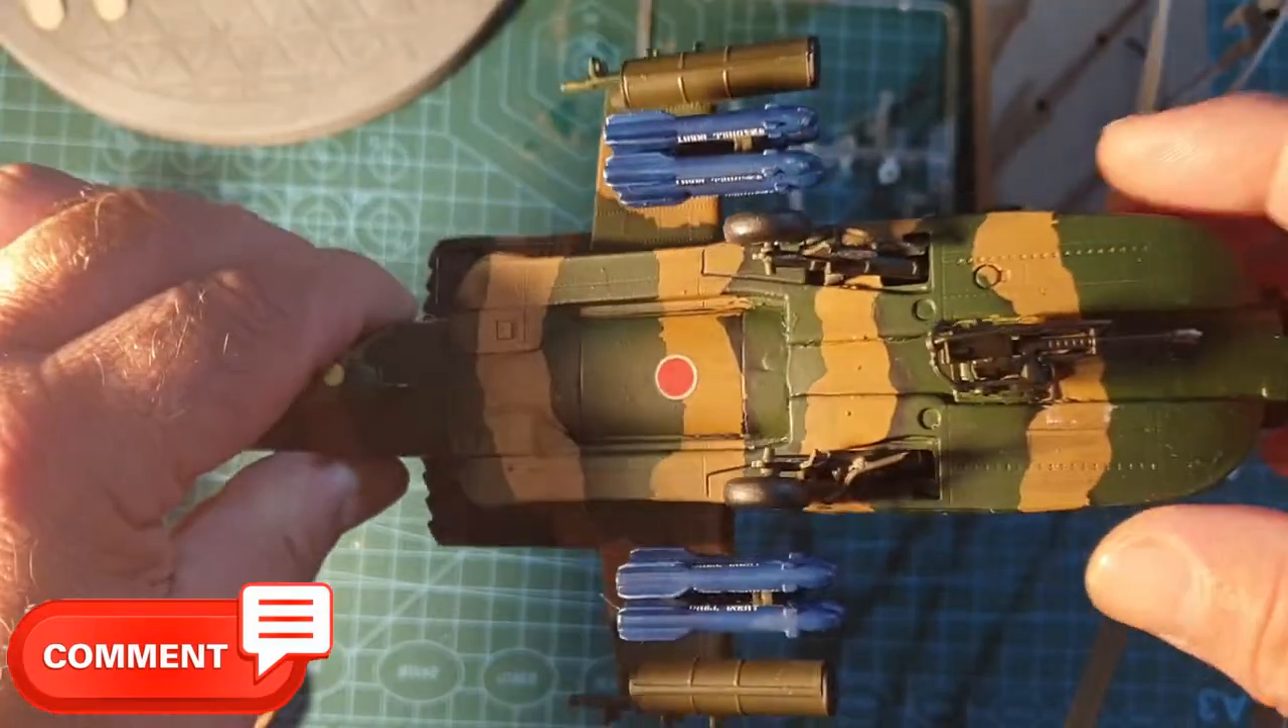We've got the rest of the weapons onto the bottom of AH -64.